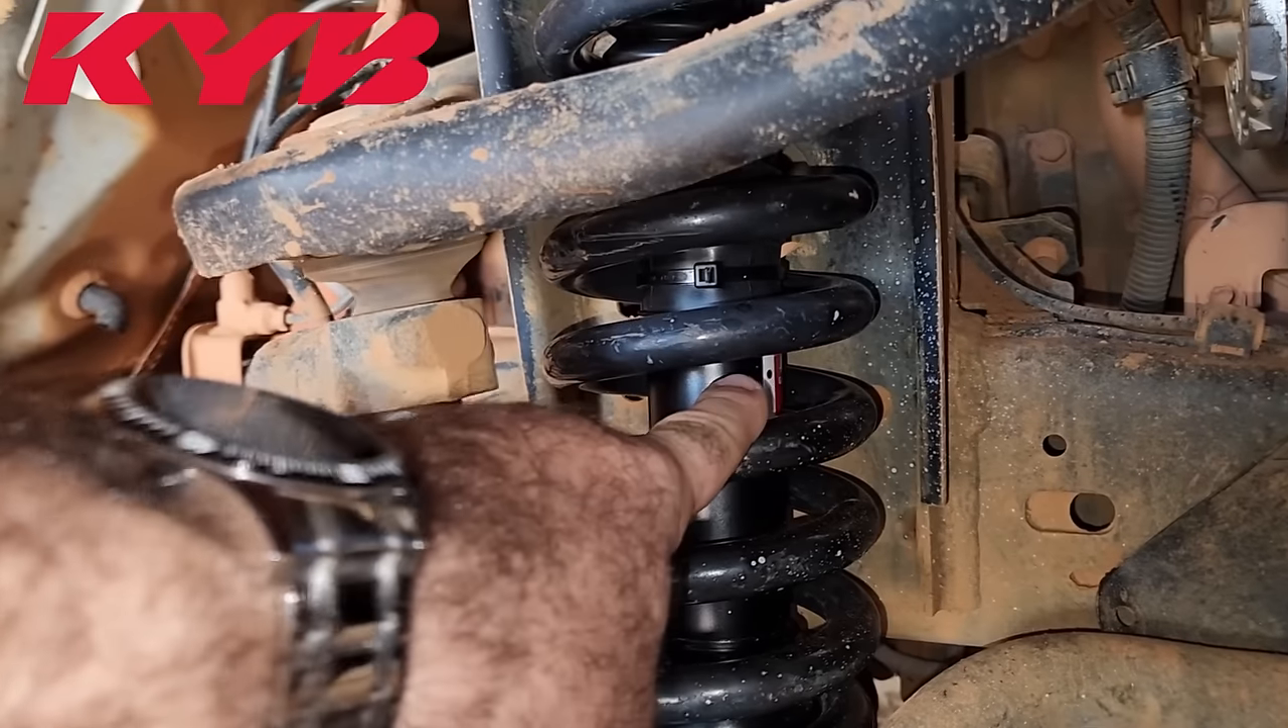Aqui já está o amortecedor No lugar.